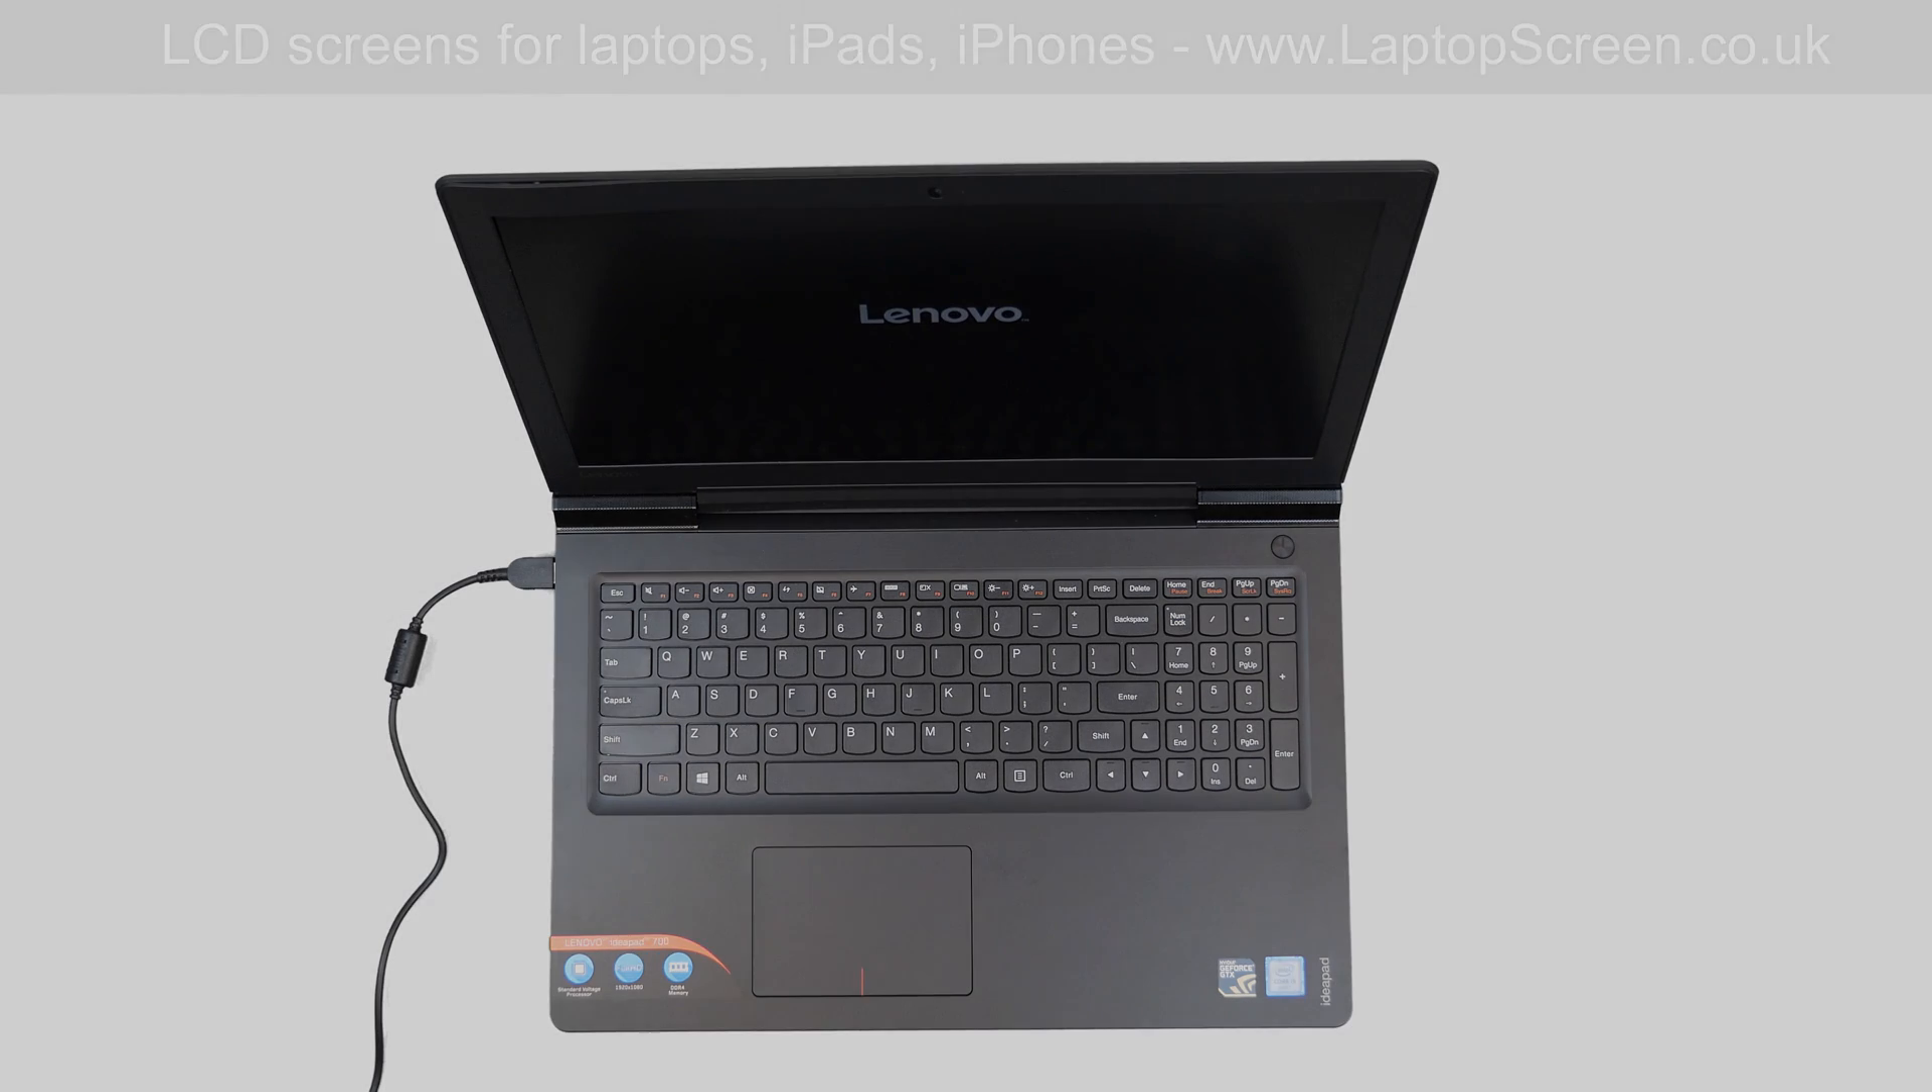The LCD is installed correctly and we're done.